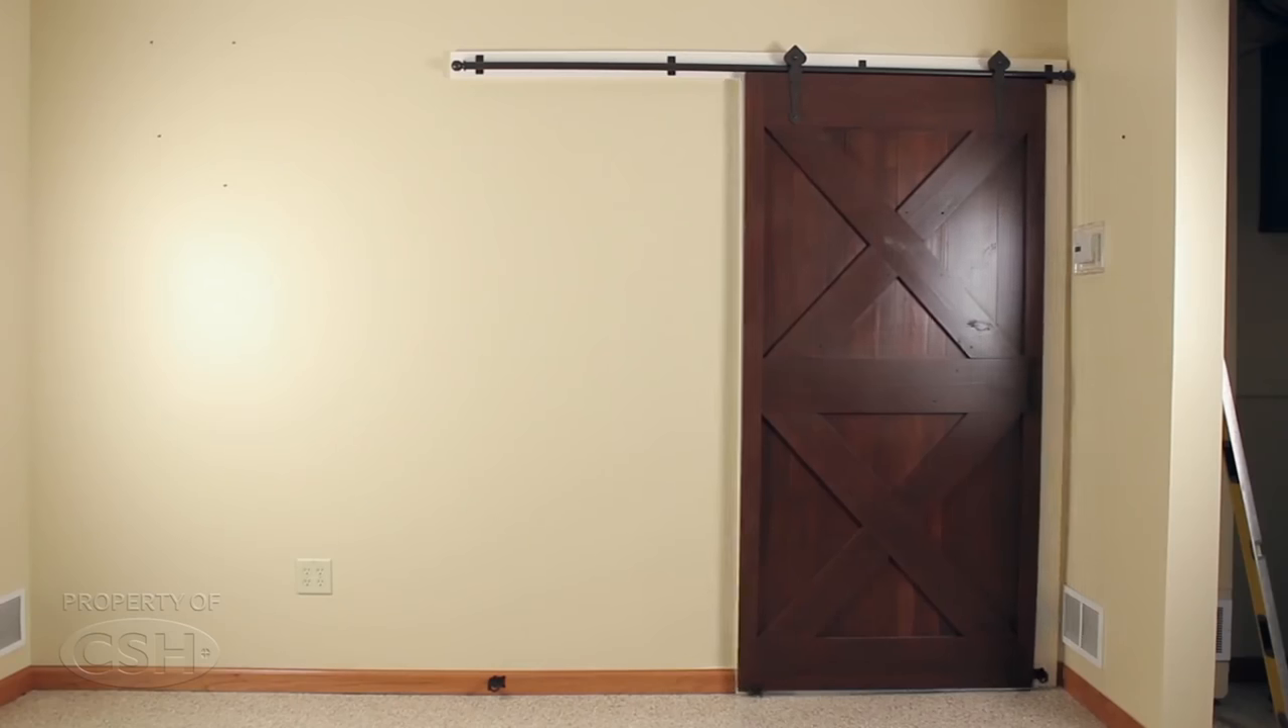This completes the installation of the QuietGlide rolling barn door hardware.